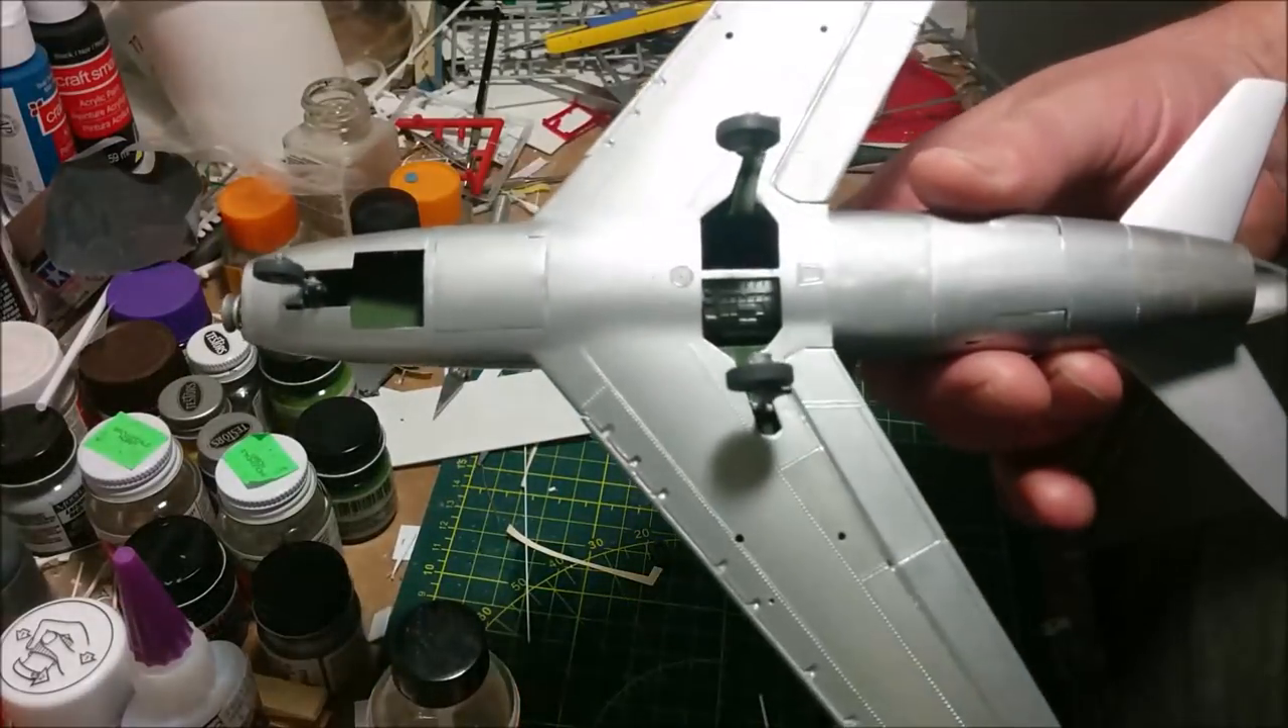But there's our landing gear in place.